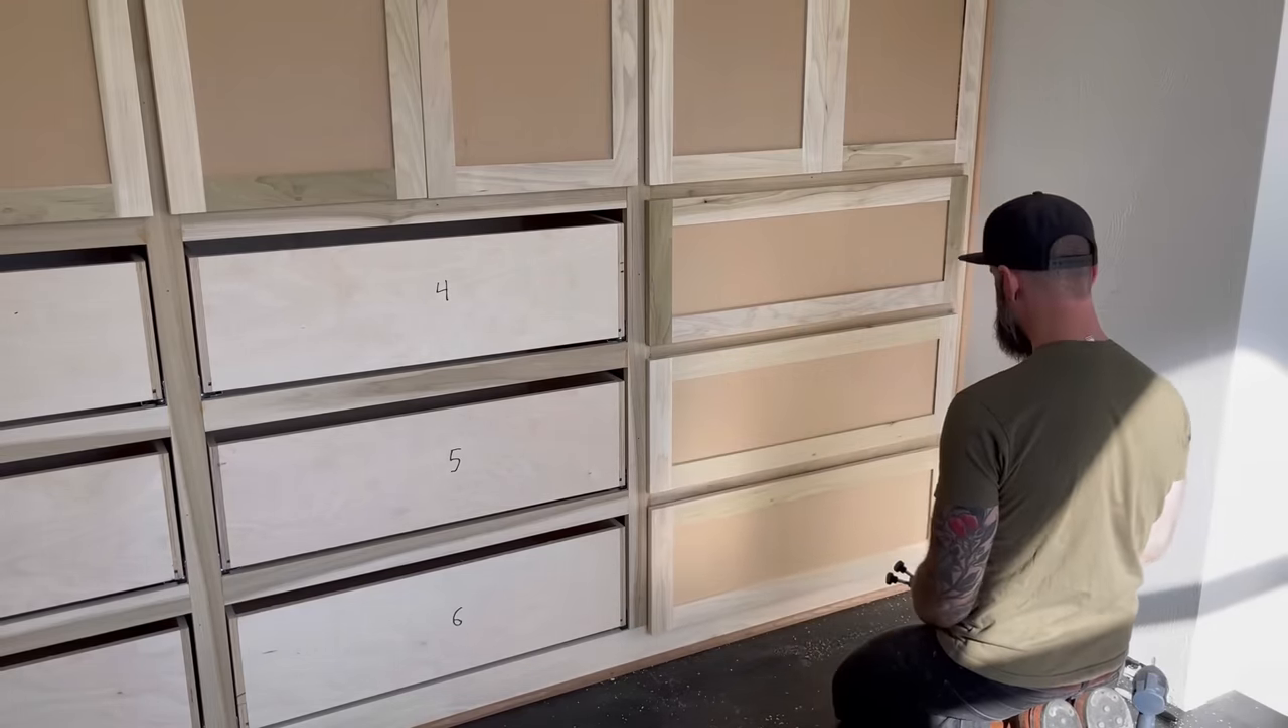Well, I guess I have three of my drawer faces installed.